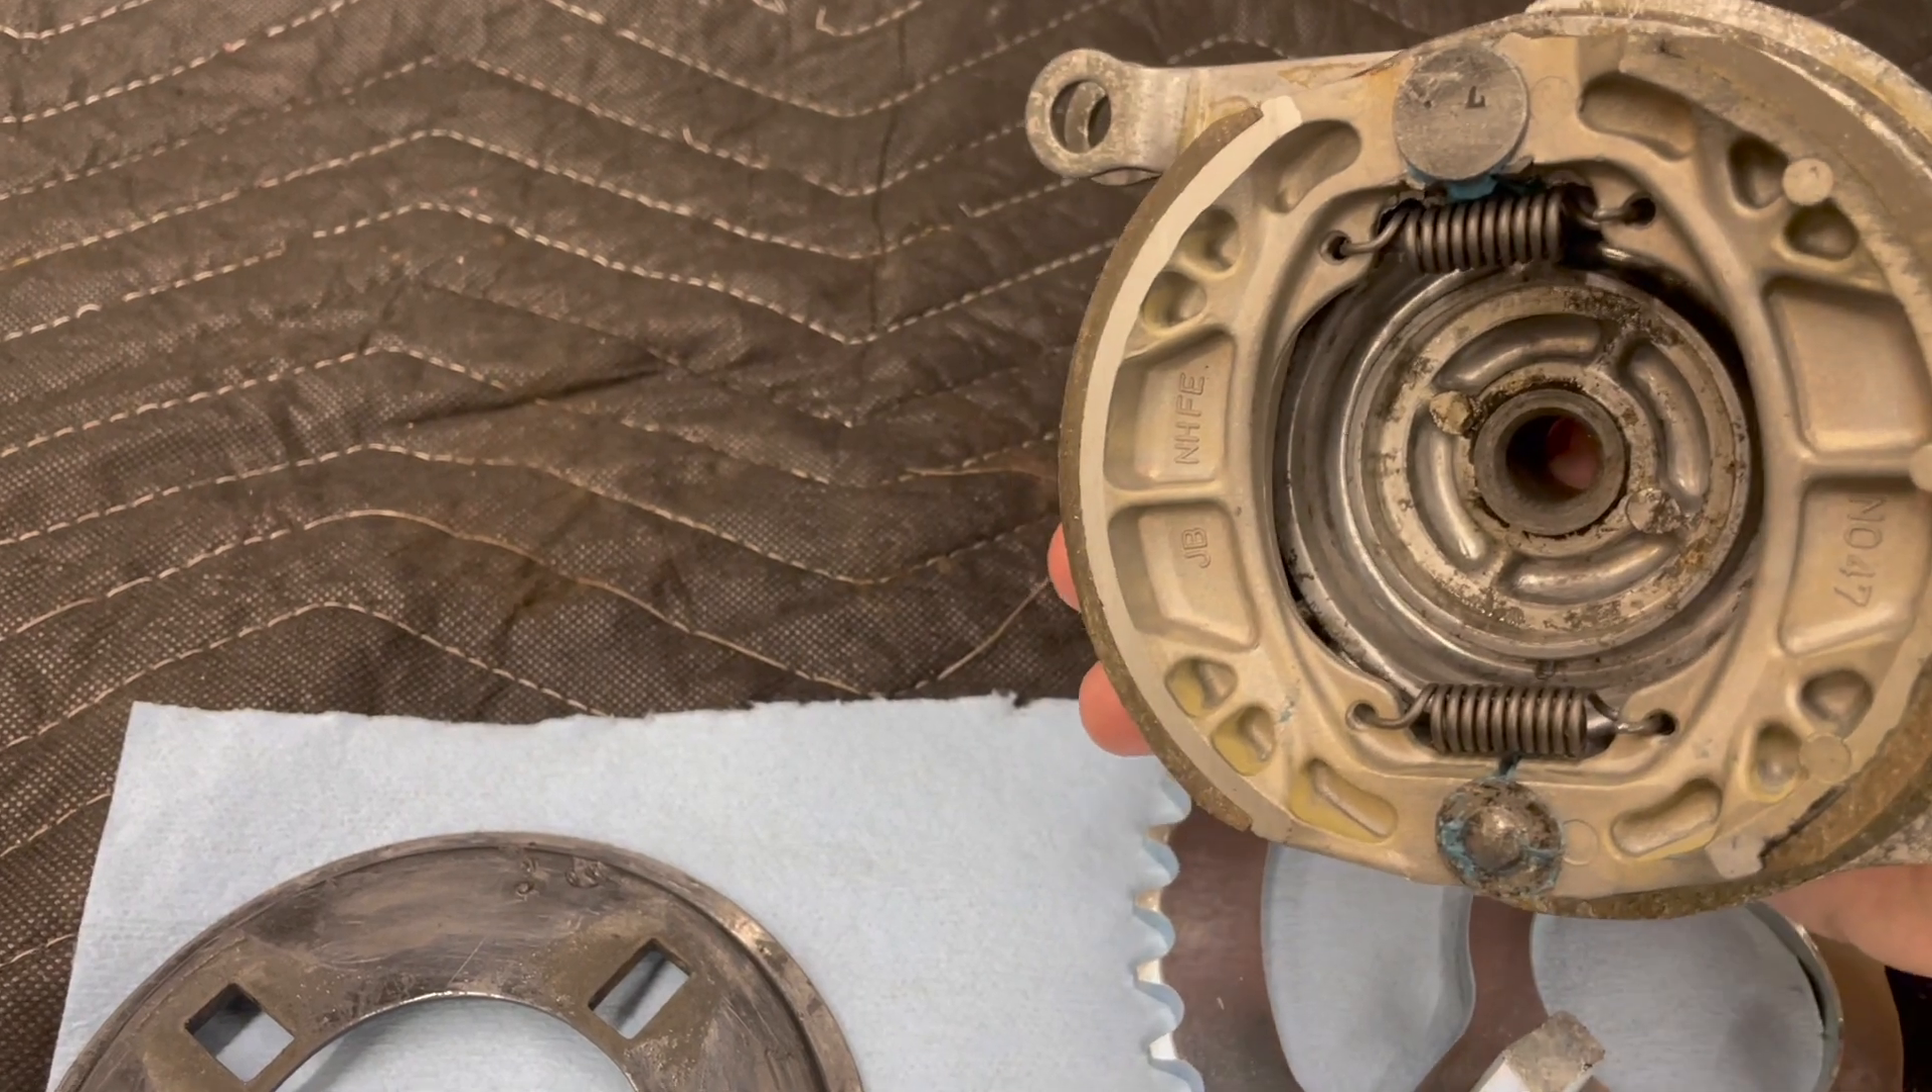I've already assembled the new brakes on the brake panel.